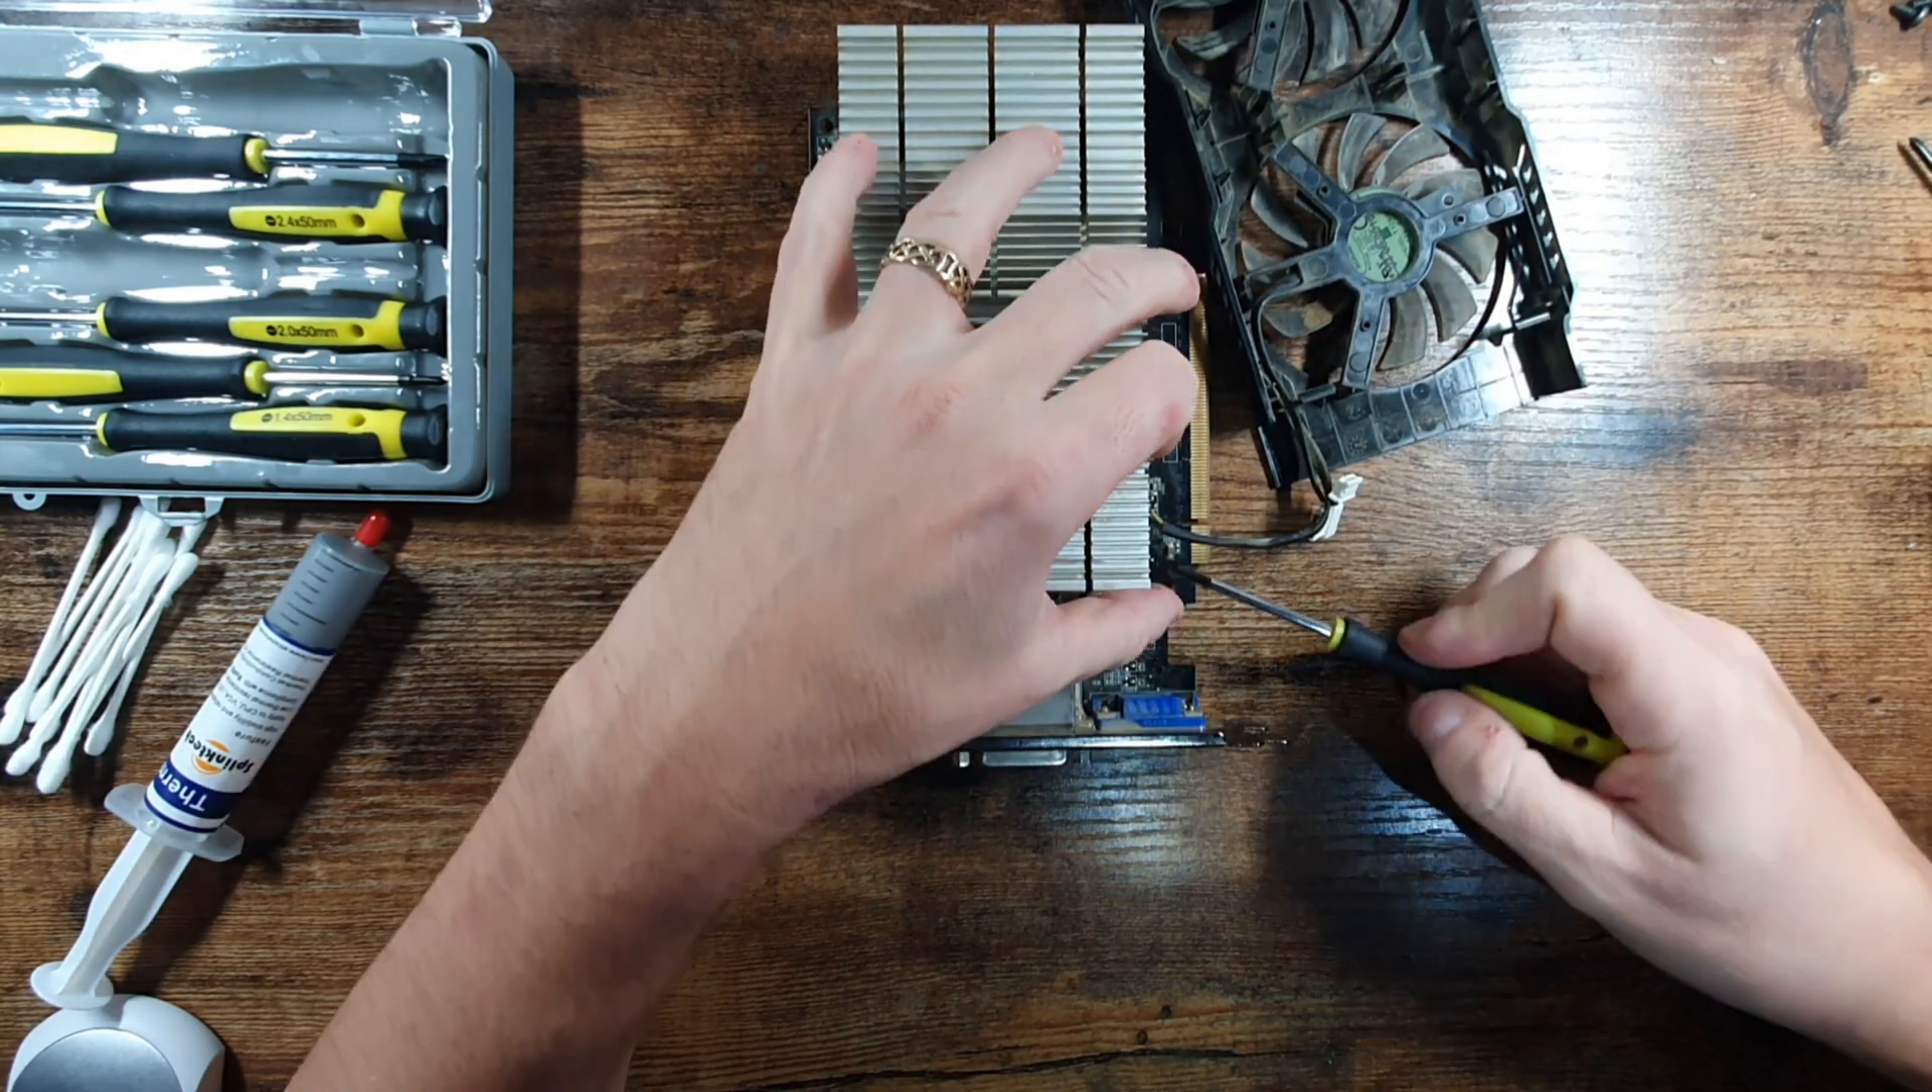So I've taken the fan shroud off now just disconnecting the little power connectors.